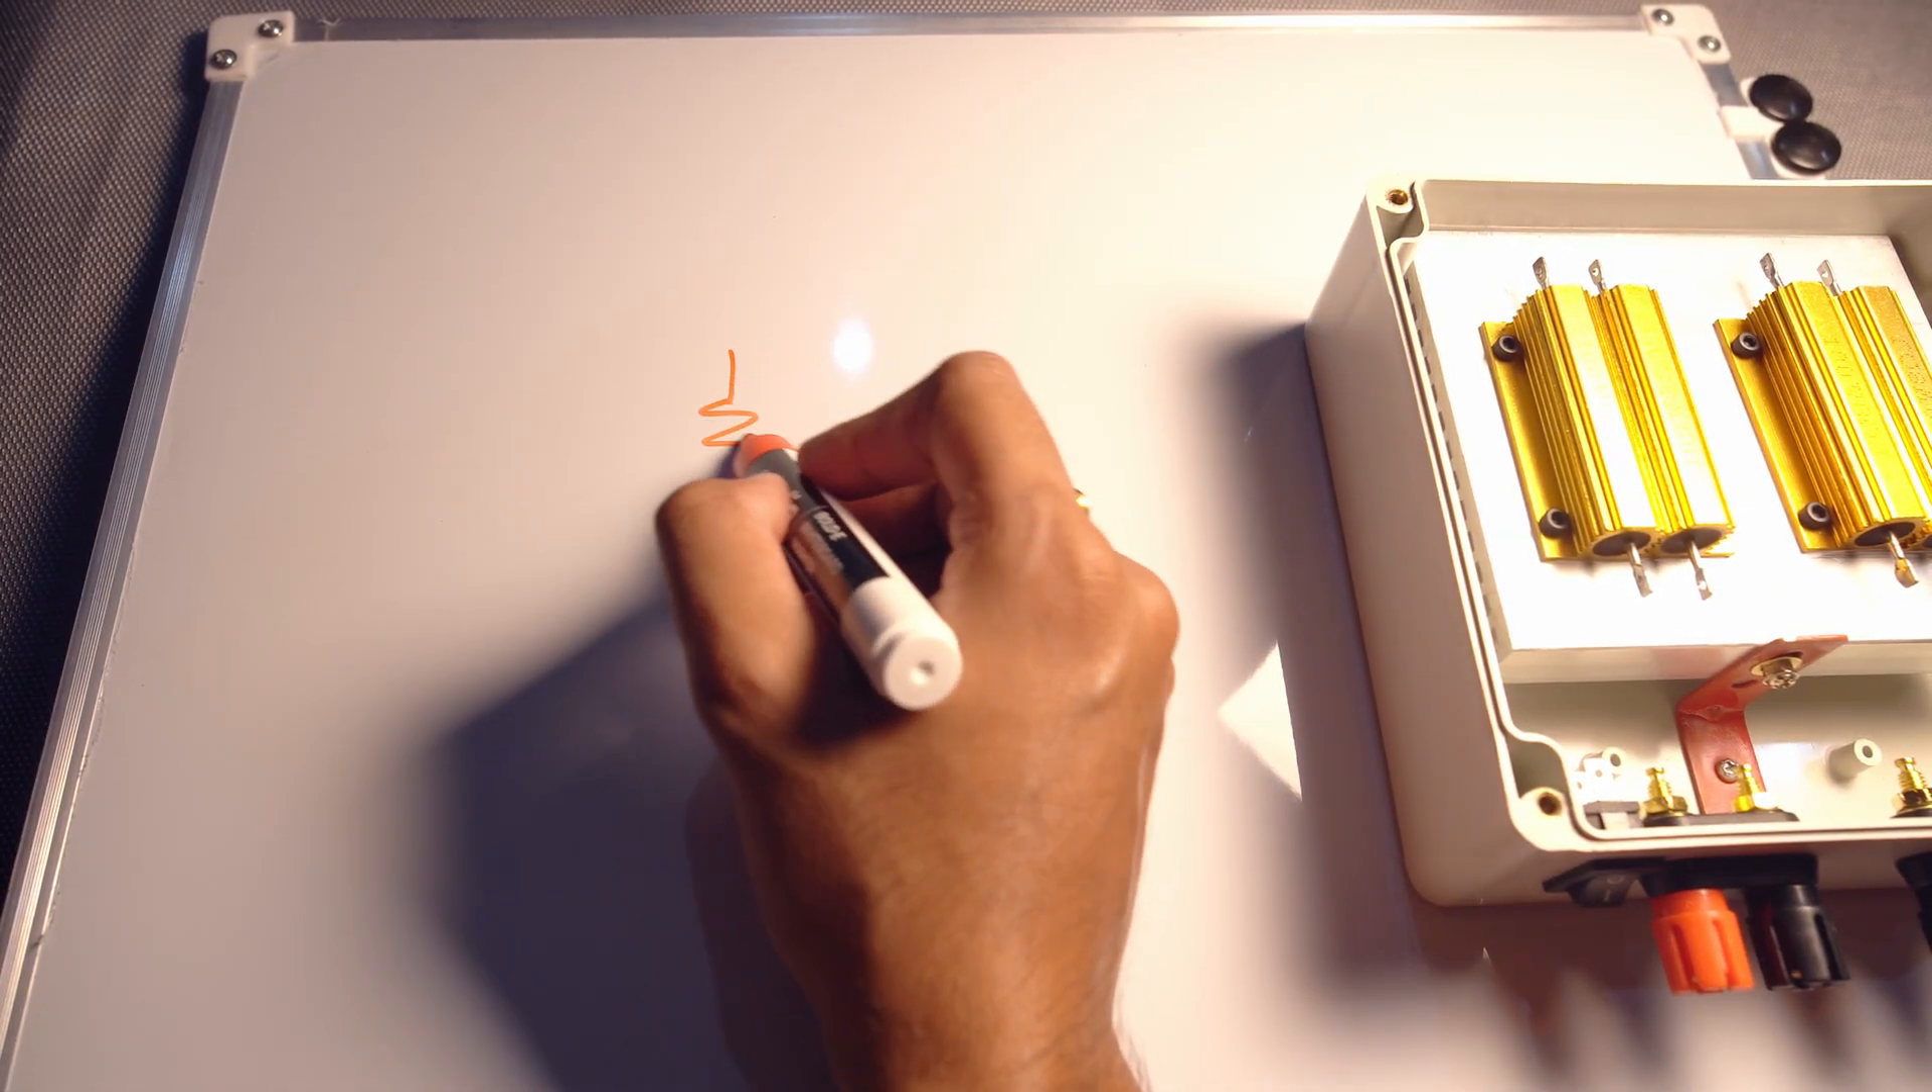Now, since all the fittings are done, we are remaining with only the connections.